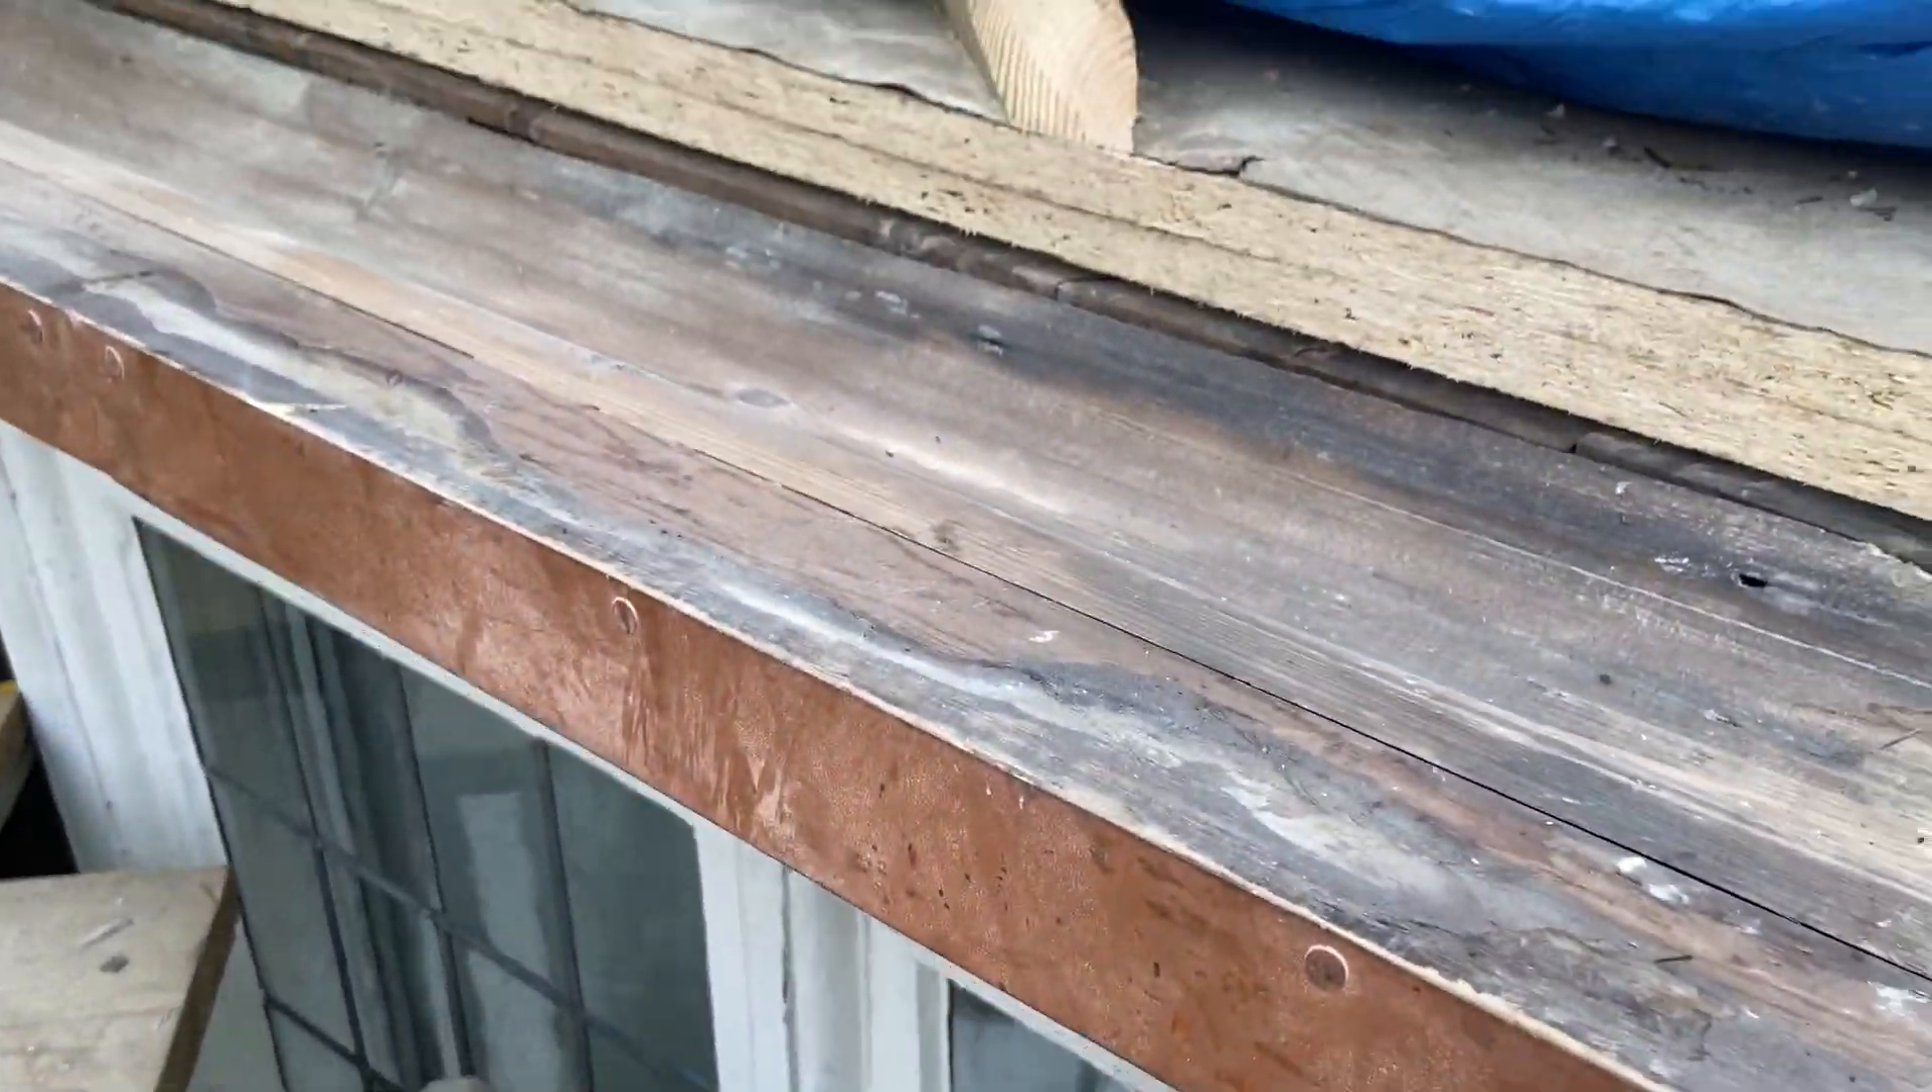As you can see, I've already got the copper strip nailed on to form a nice drip edge there.